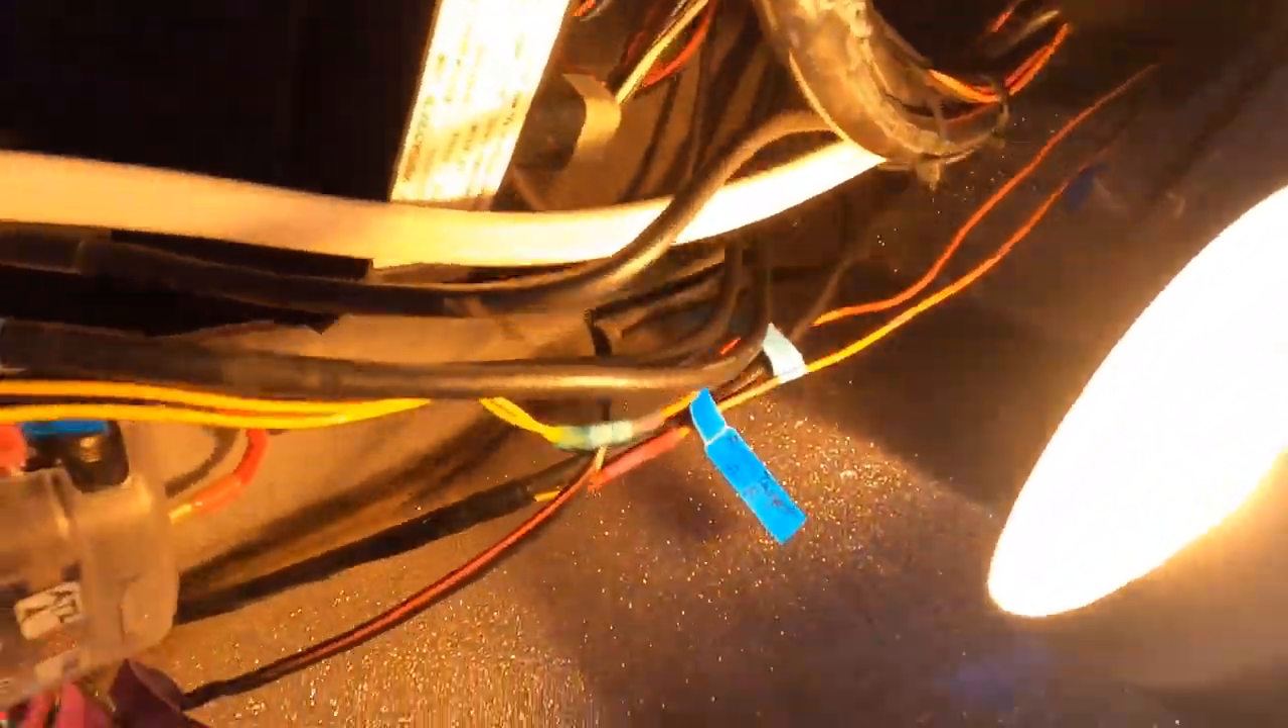And I also have the labels on the wires. And now all I have to do is tie wrap up the wires and protect them.